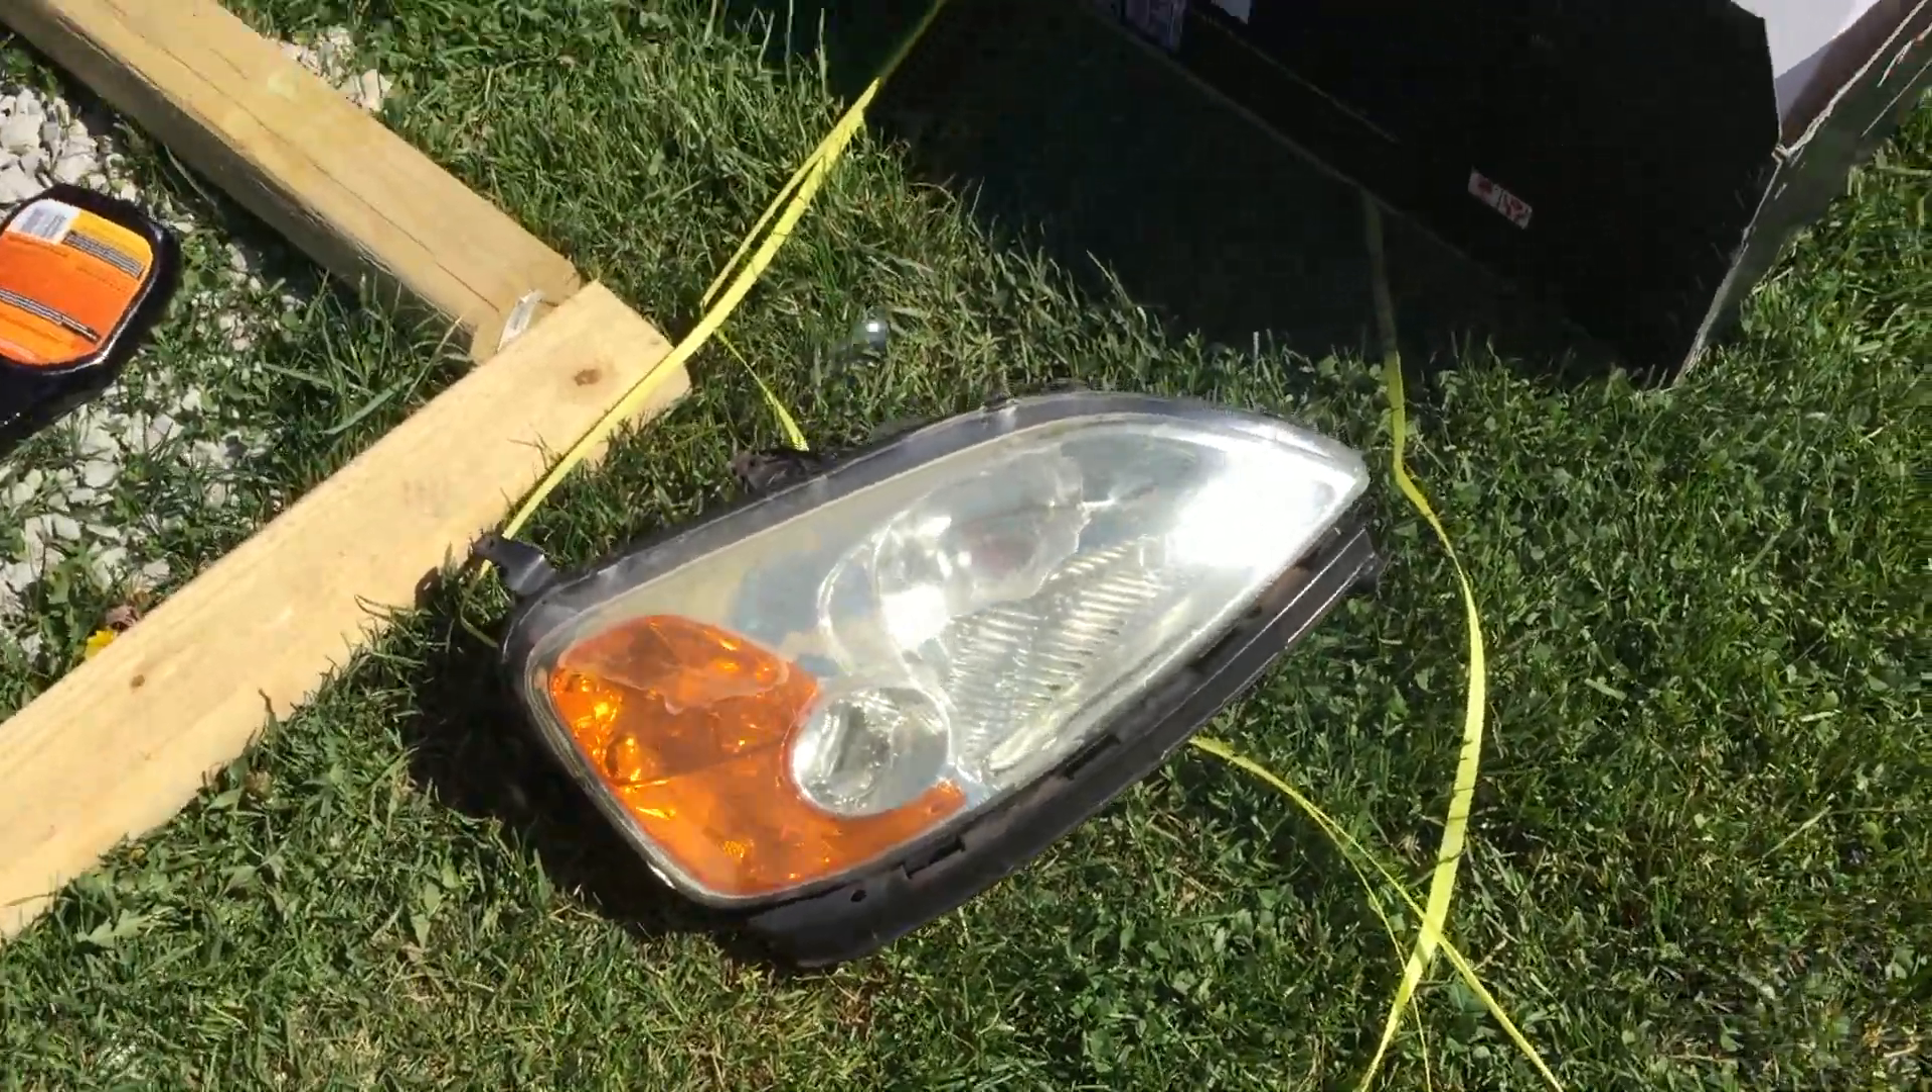This is the whole complete headlight out right here.